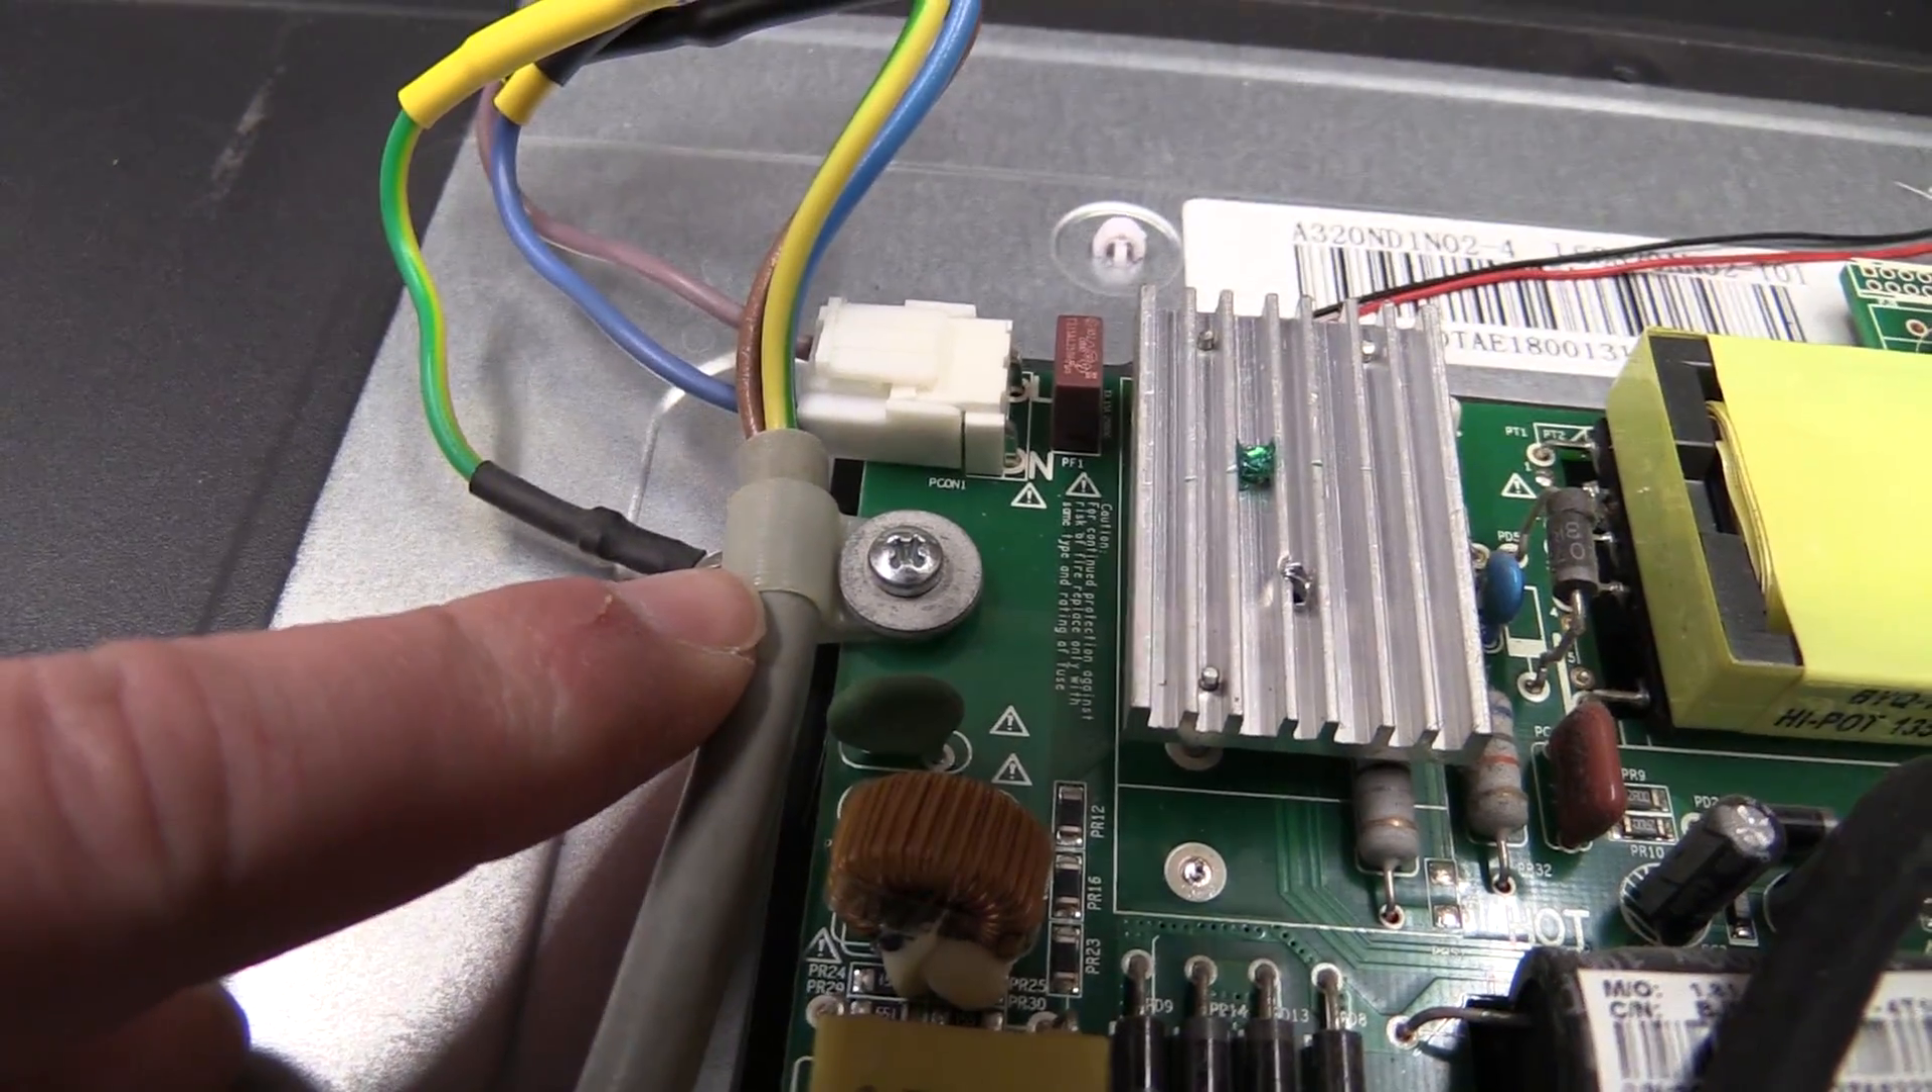I was able to use one of the mounting points of the circuit board for this strain relief.